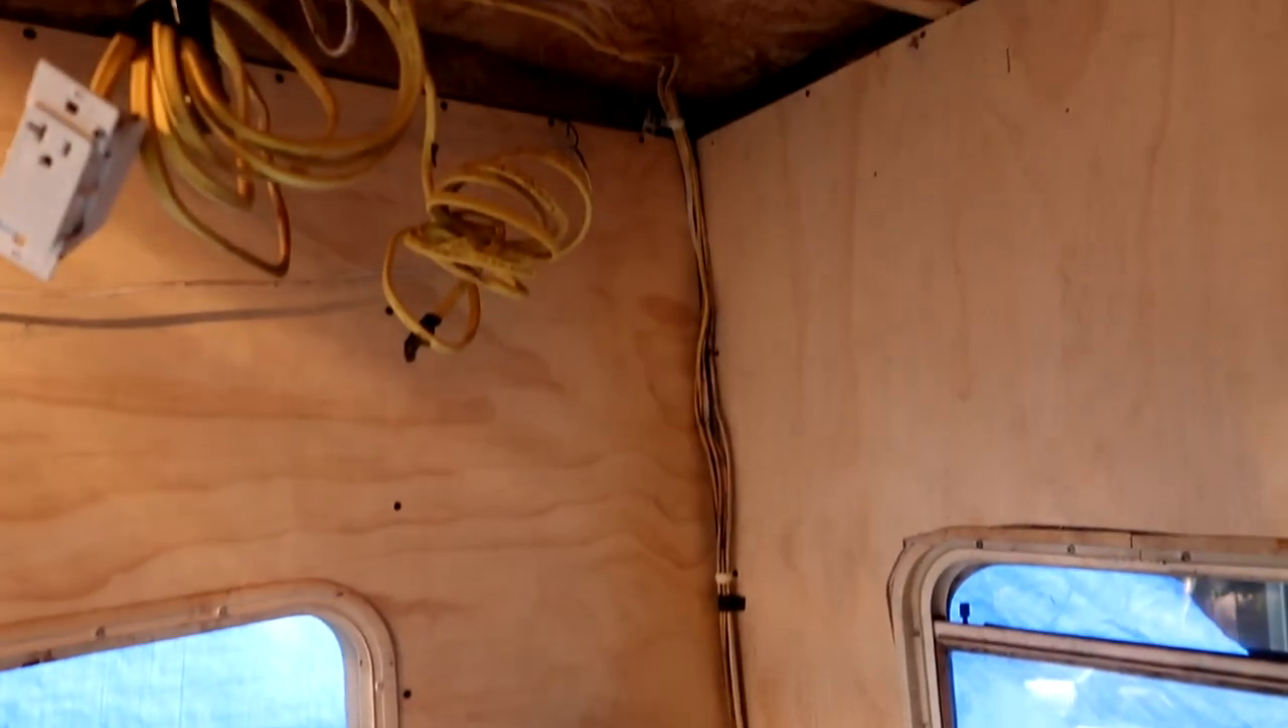Alright so all the walls are now in.